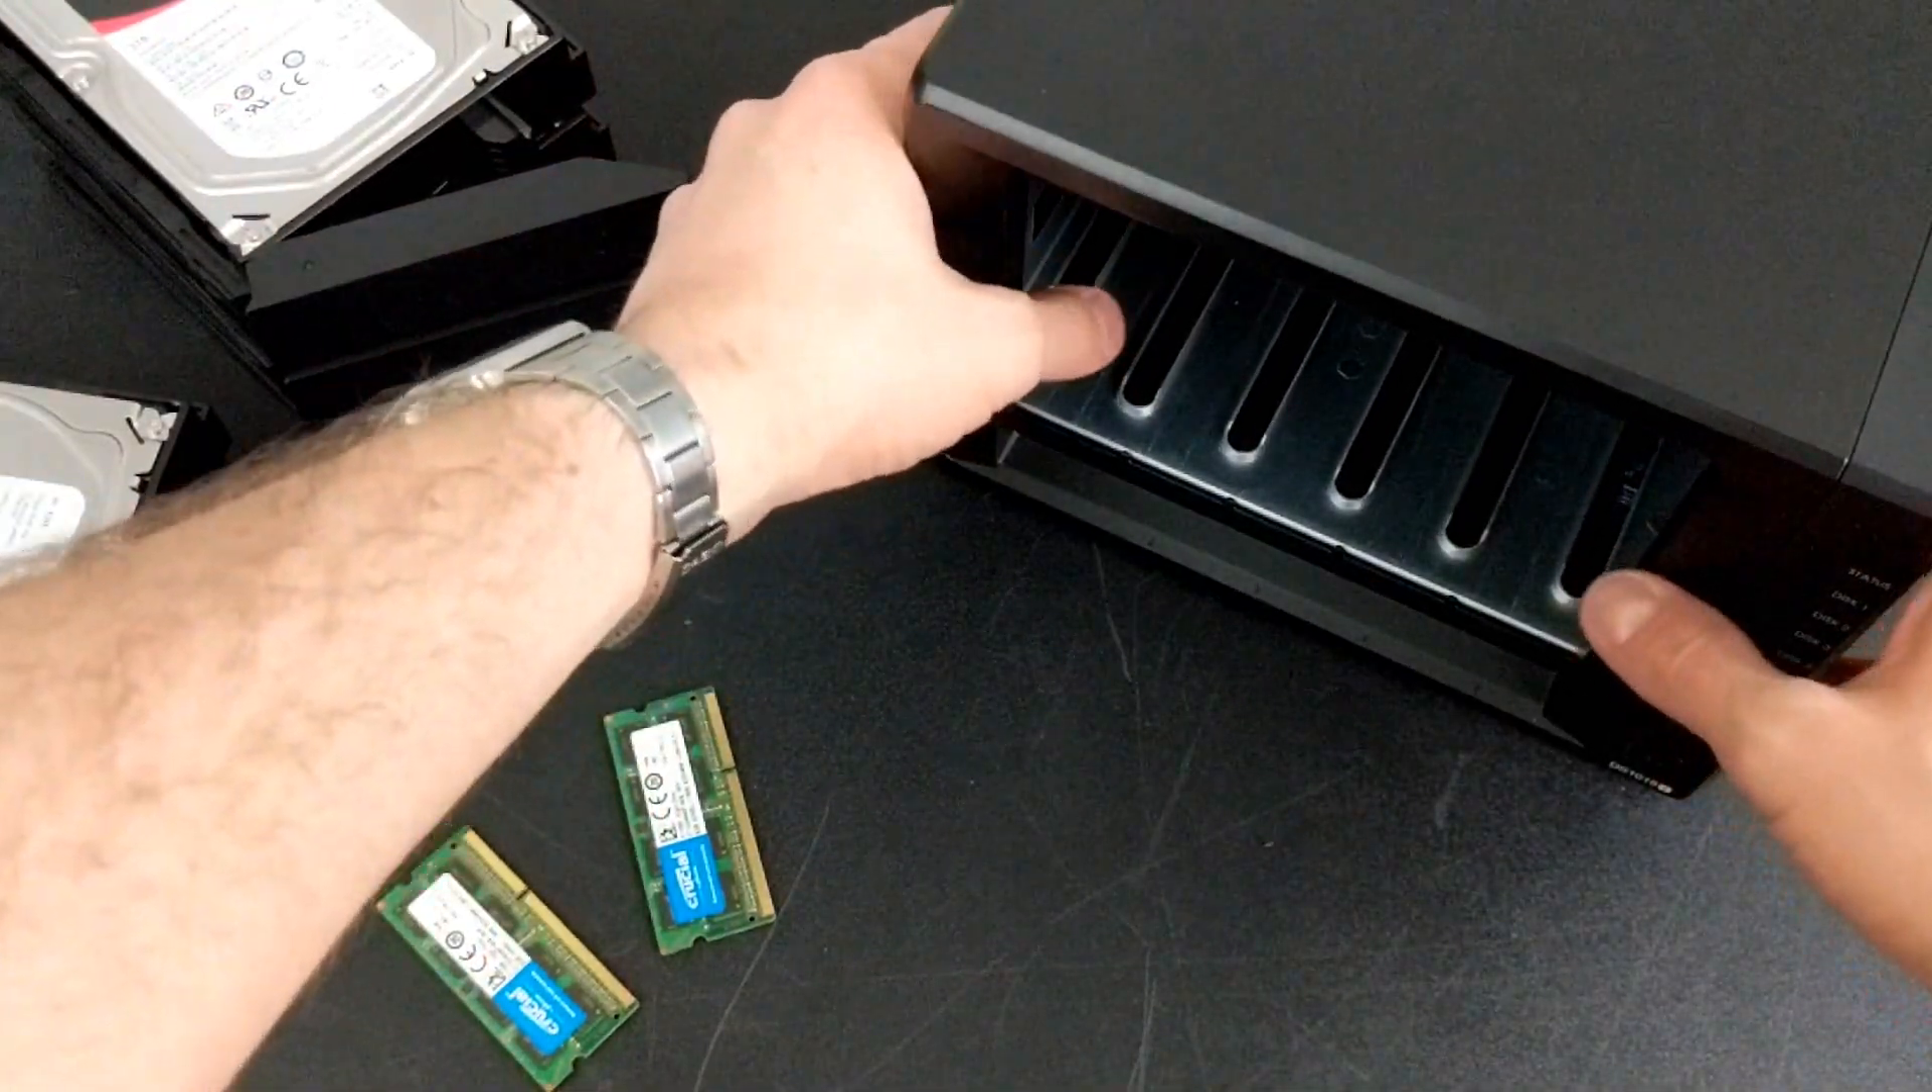I've already done it in advance i've removed all the drives drives out of here.